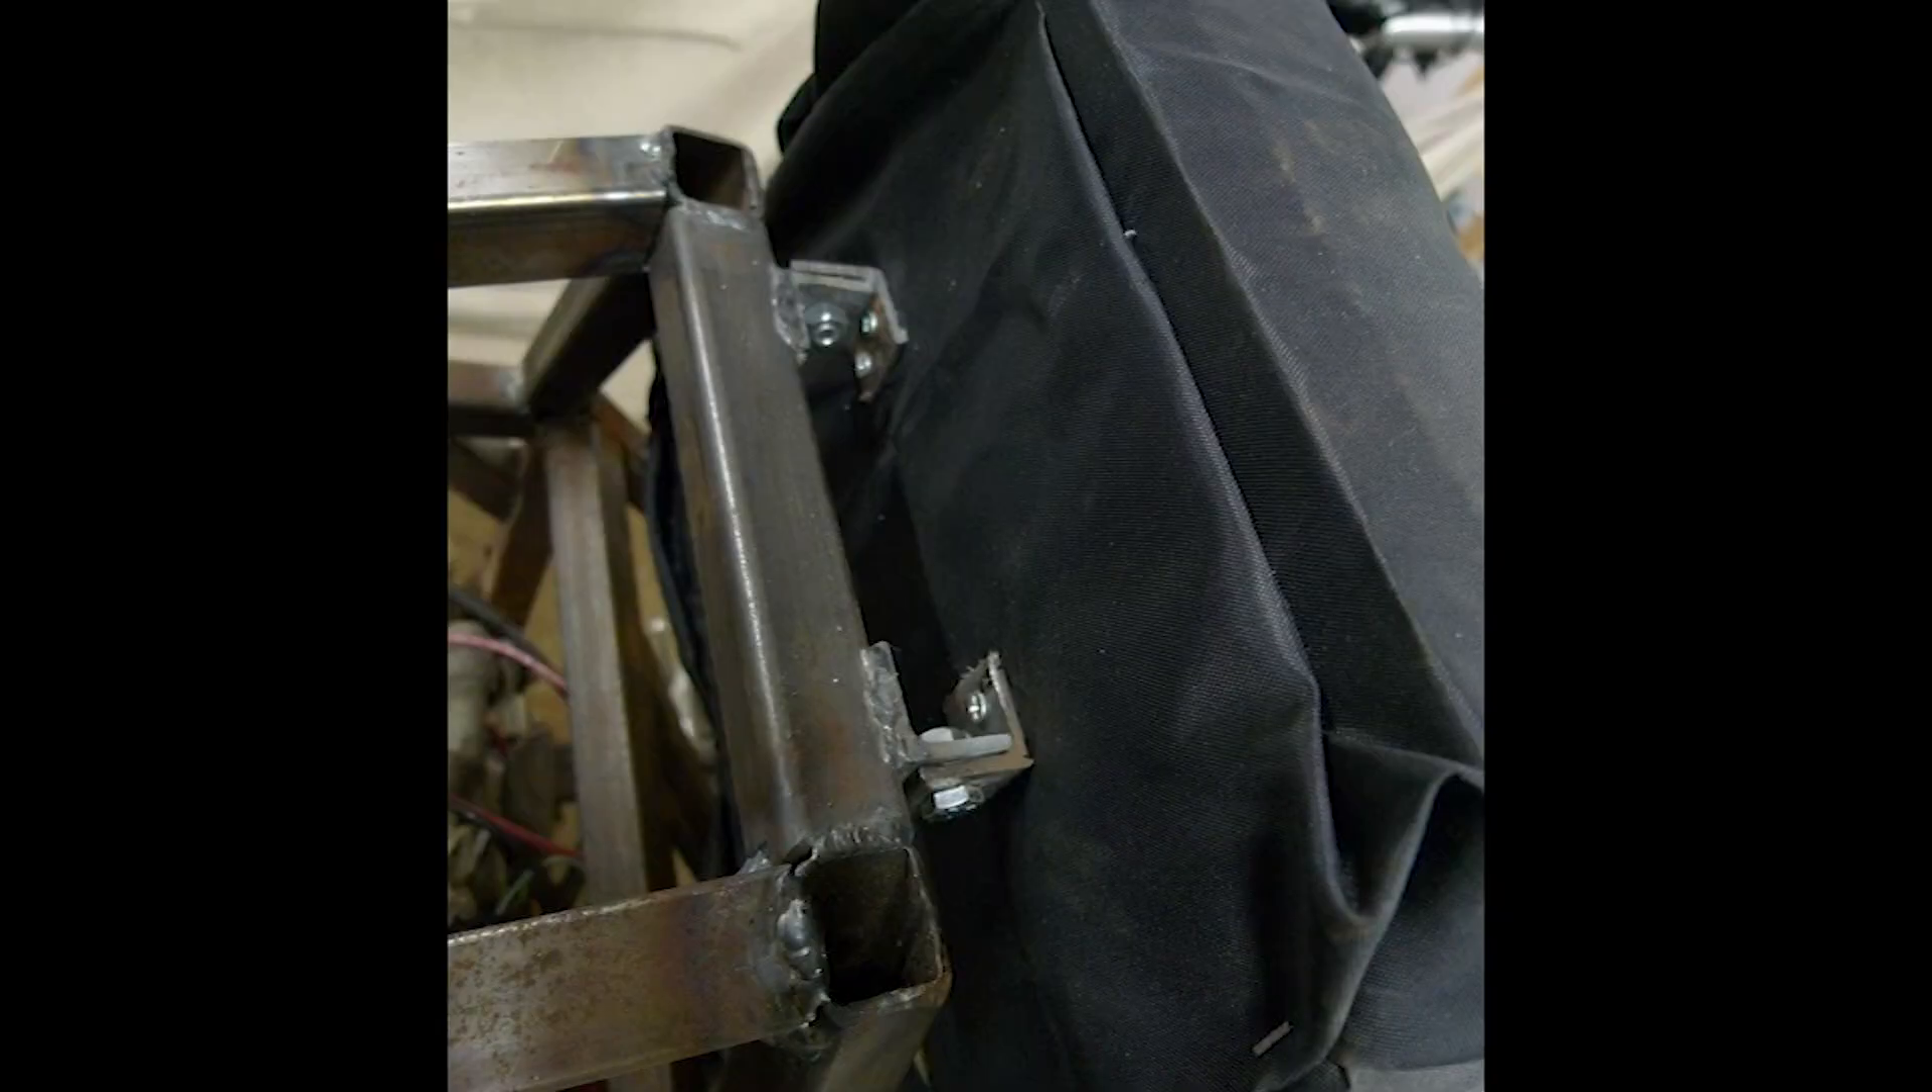So this is at the top of the headrest here and now you see that headrest mounted to the frame.